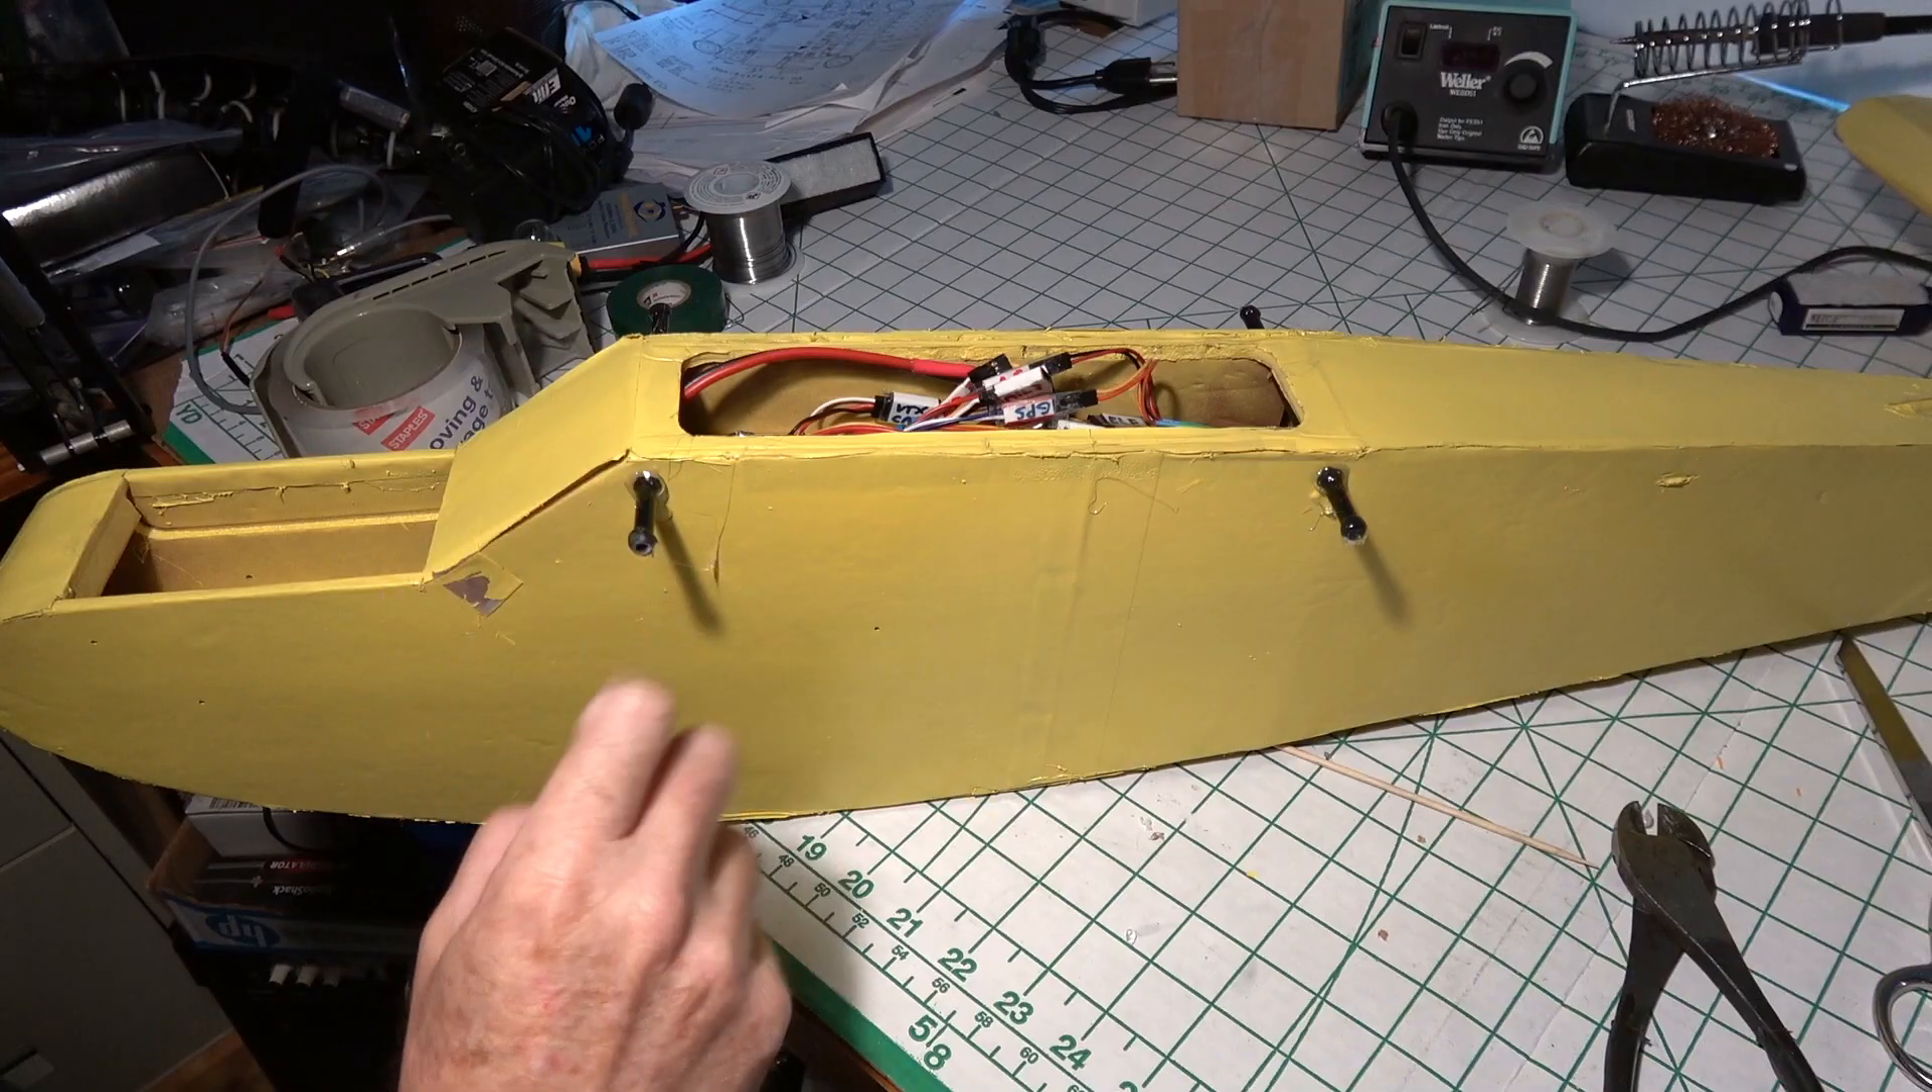So I've hot melted in some carbon fiber rods here for the rubber bands to go on.